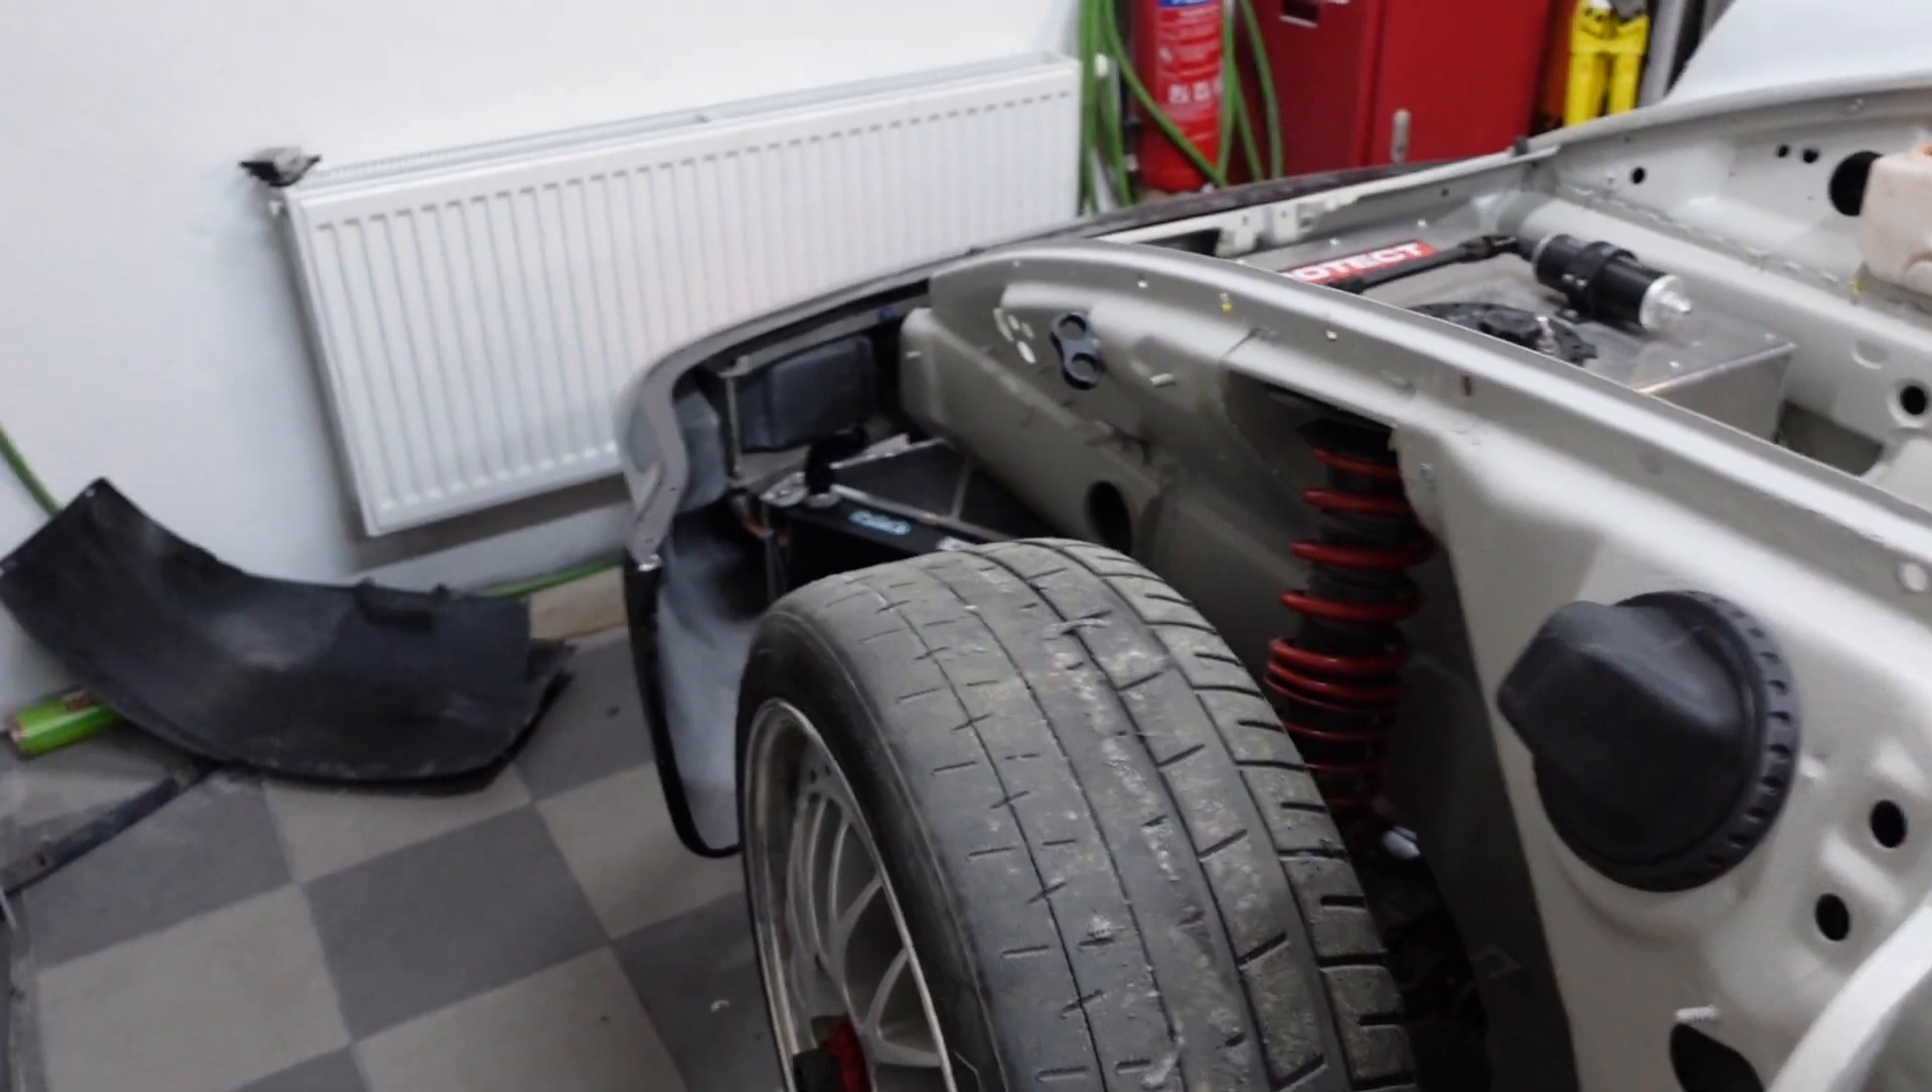Over on this side, we see that there's a fender missing, that's okay.